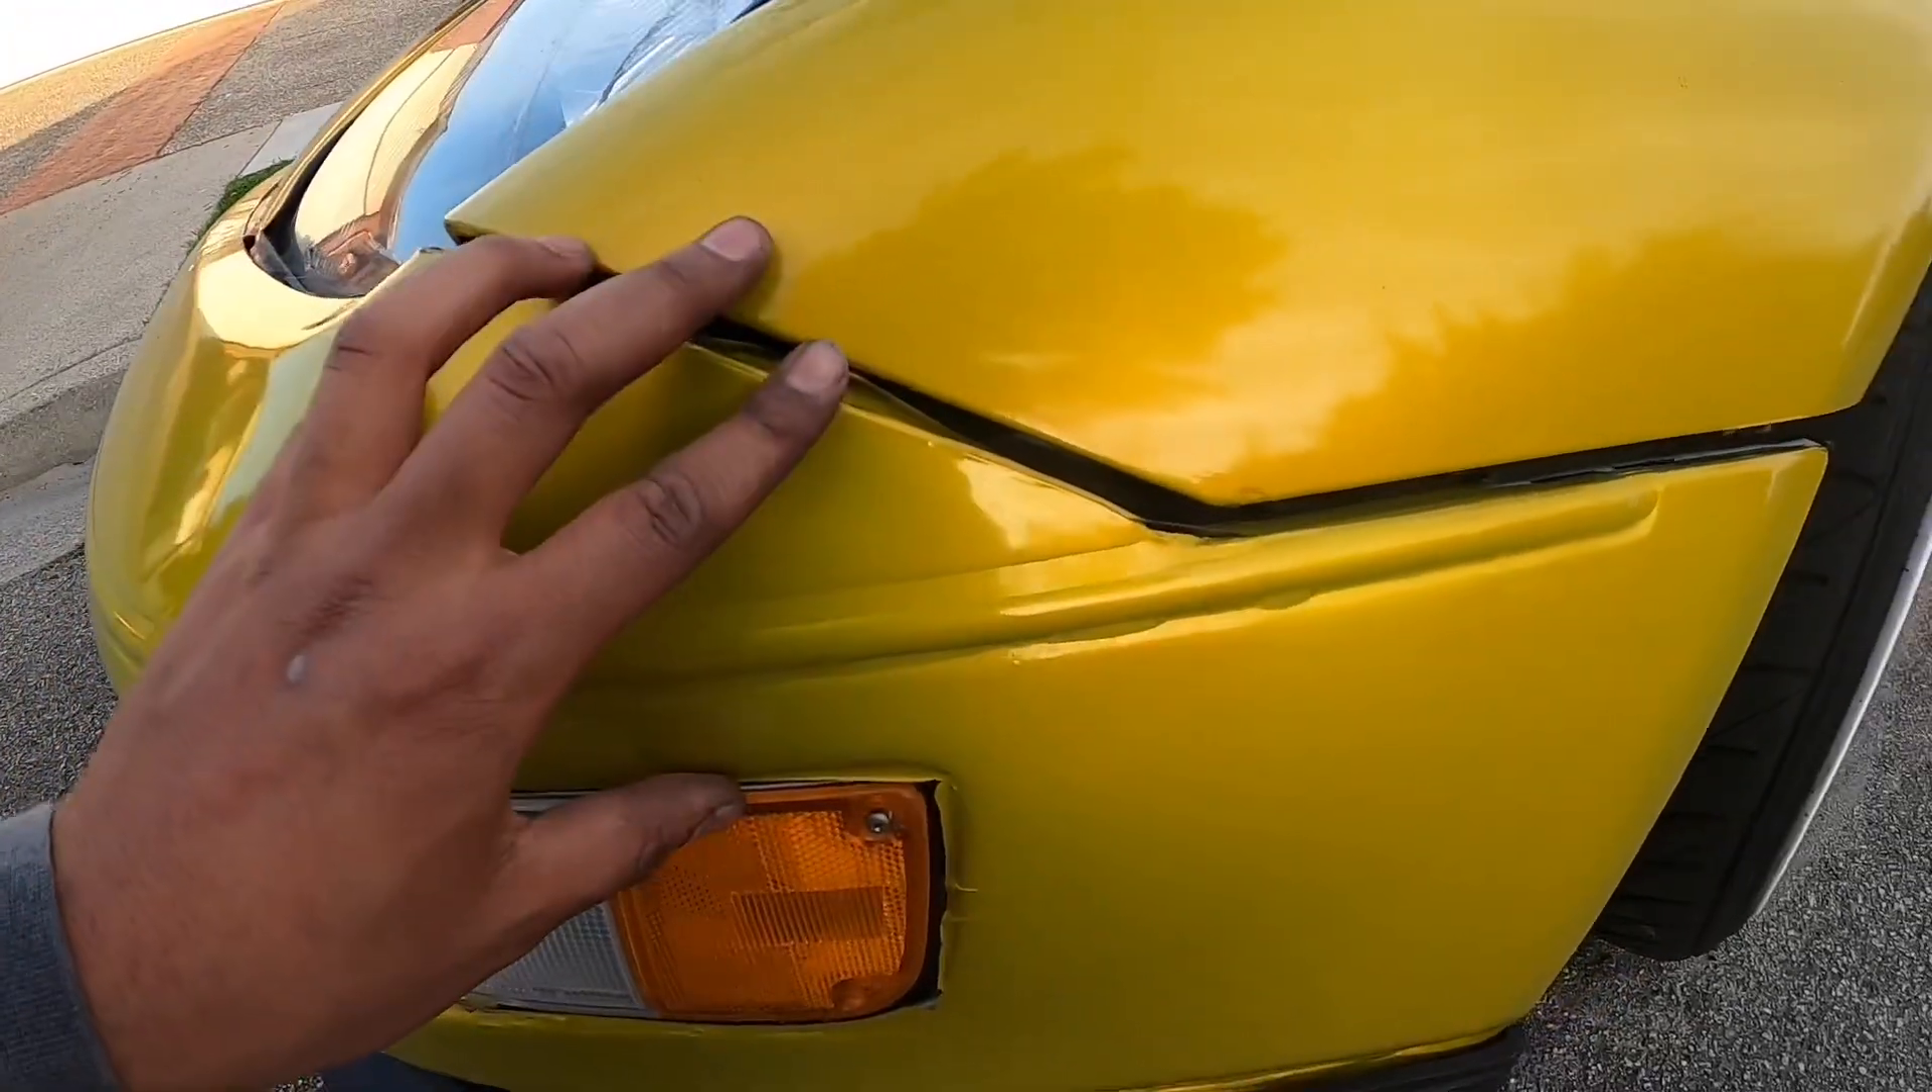My bumper doesn't line up that well.